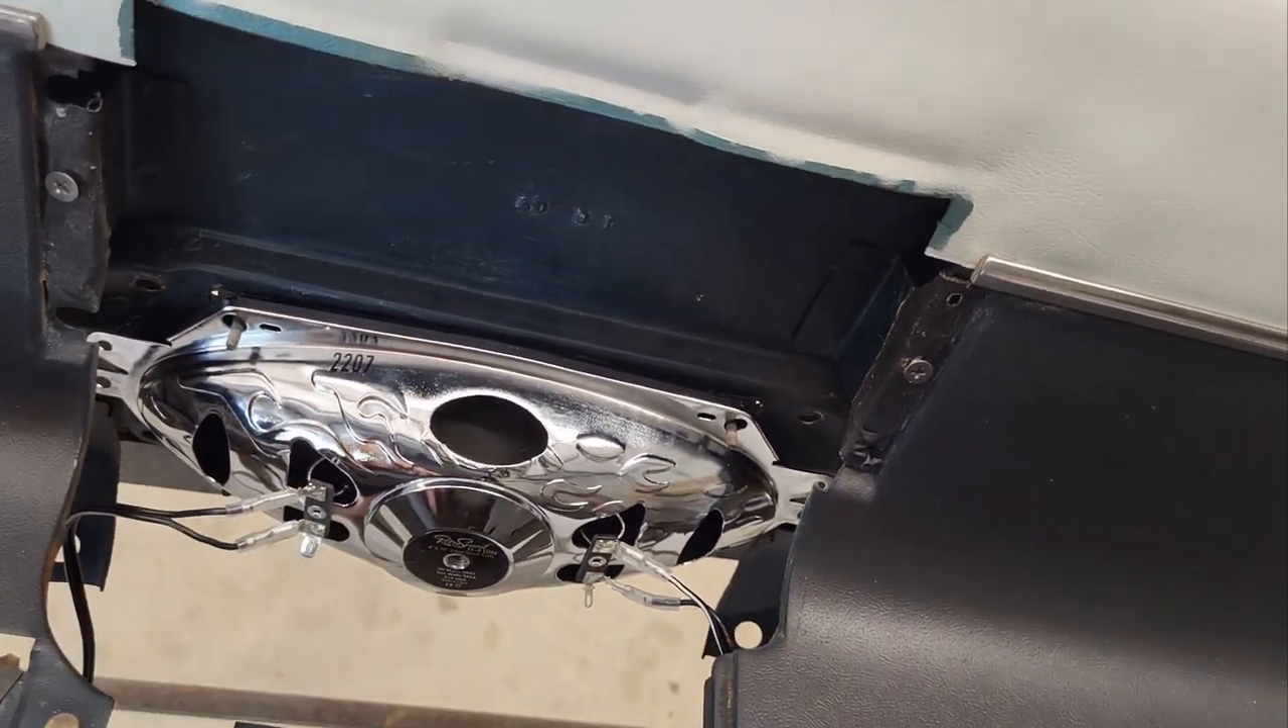And meanwhile, over here at the dash, you can see, I got the nice shiny chromed, uh, speaker in.